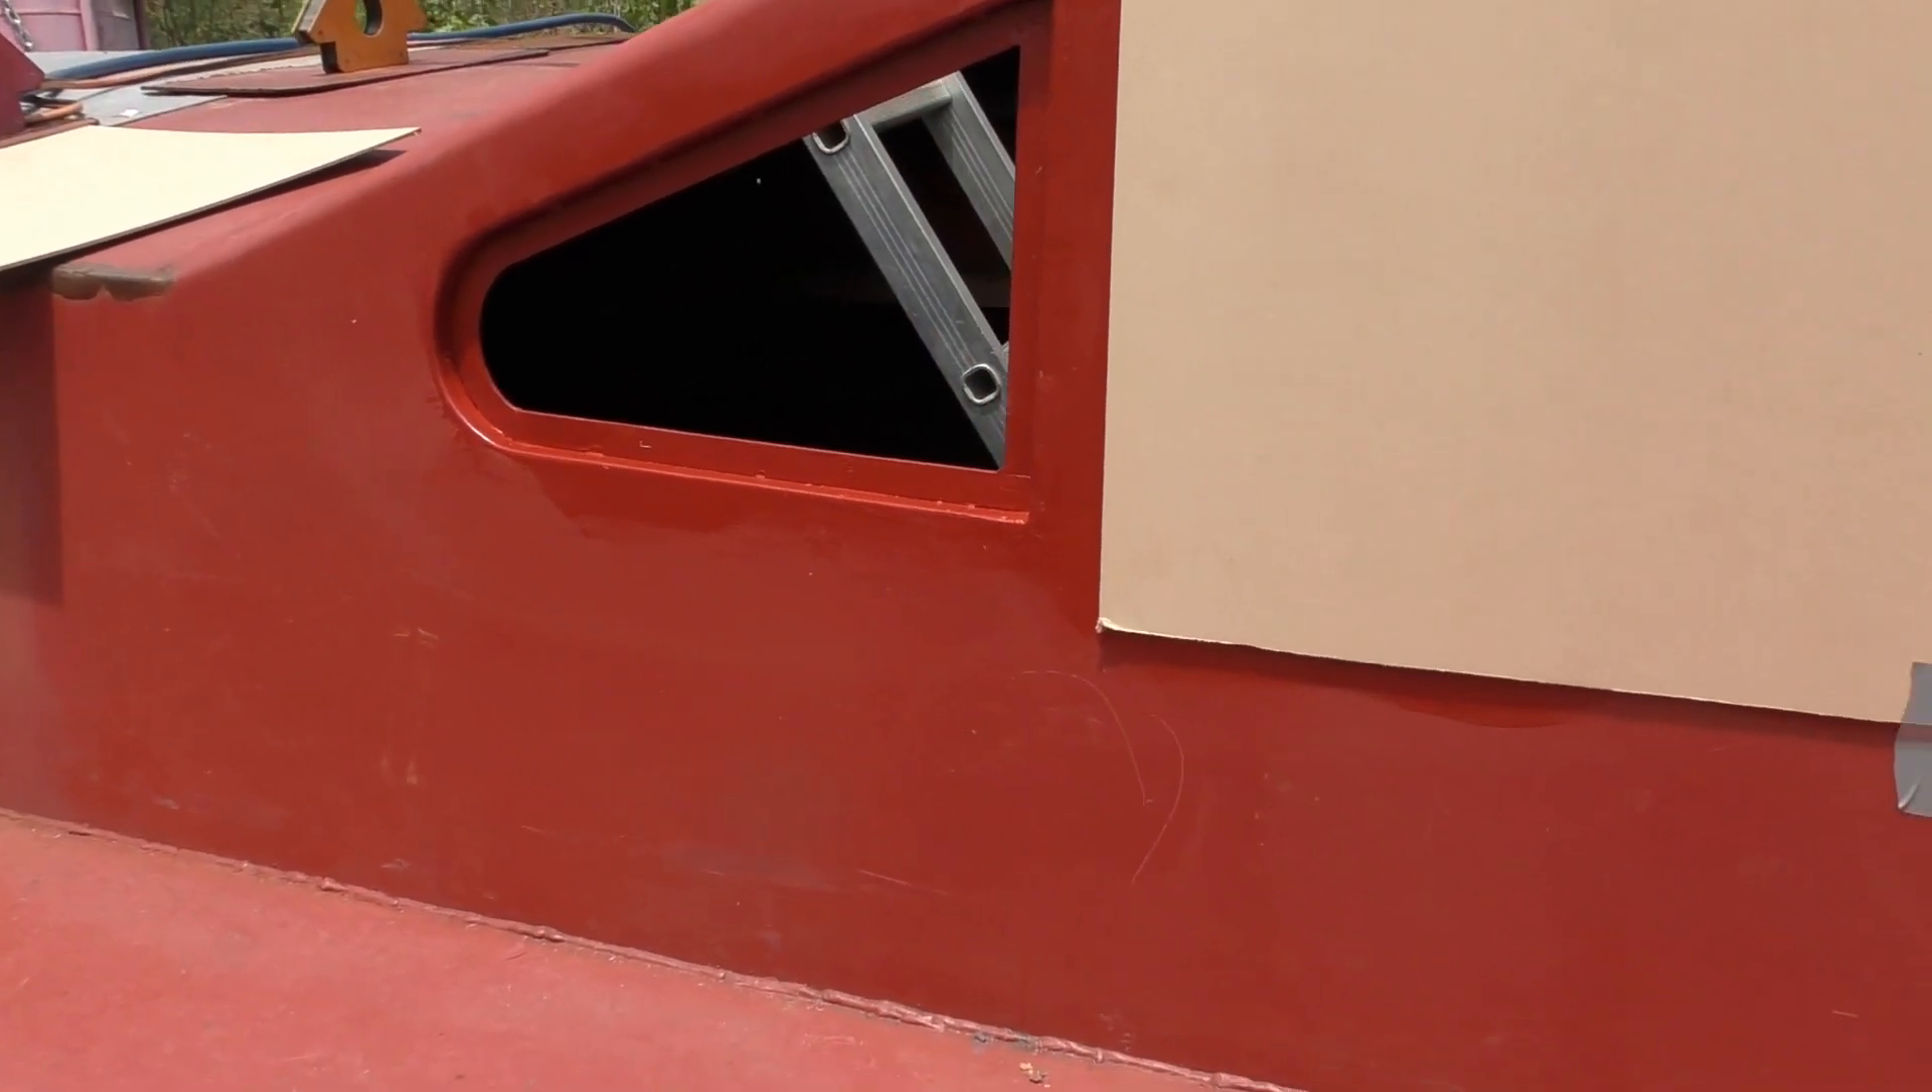Obviously there you can see the little quarter light that I haven't taped up yet.